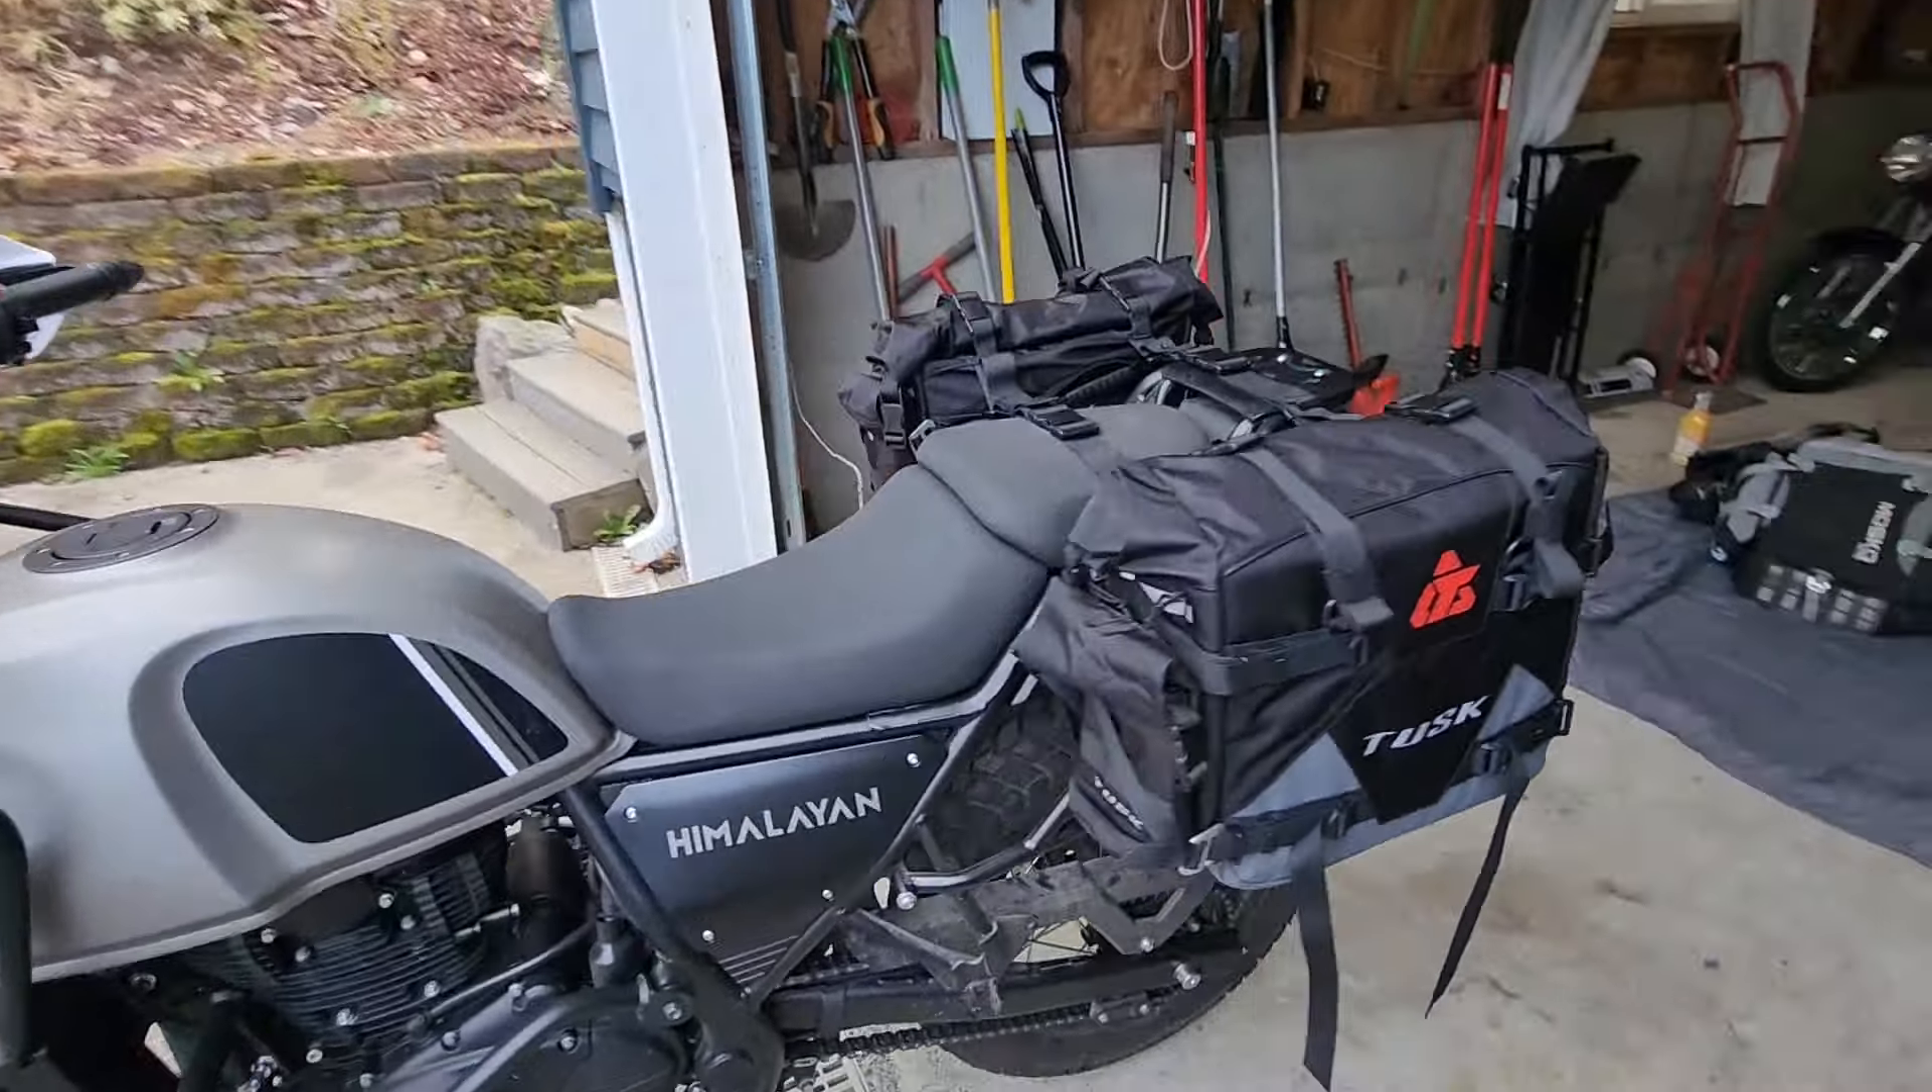Okay so here we can see the tusks installed on the bike and I bought the version with the optional bottle holders.